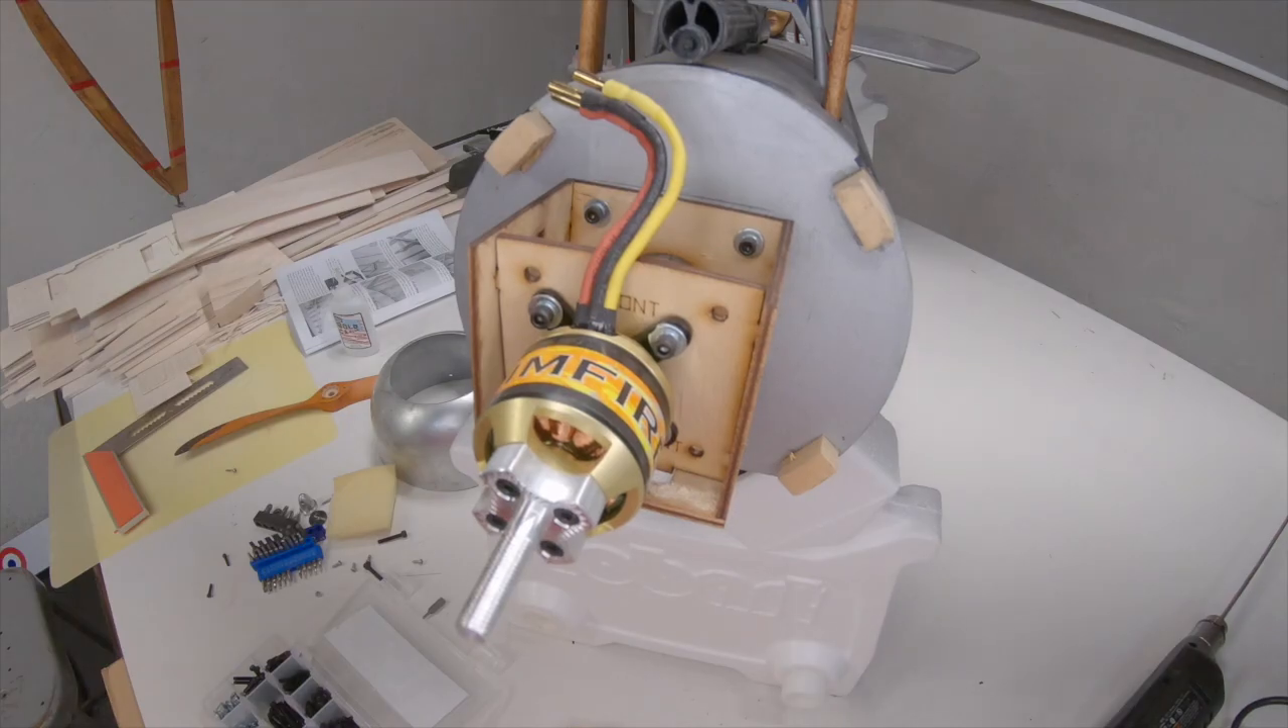So now you can see I have the motor mounted to the electric conversion.